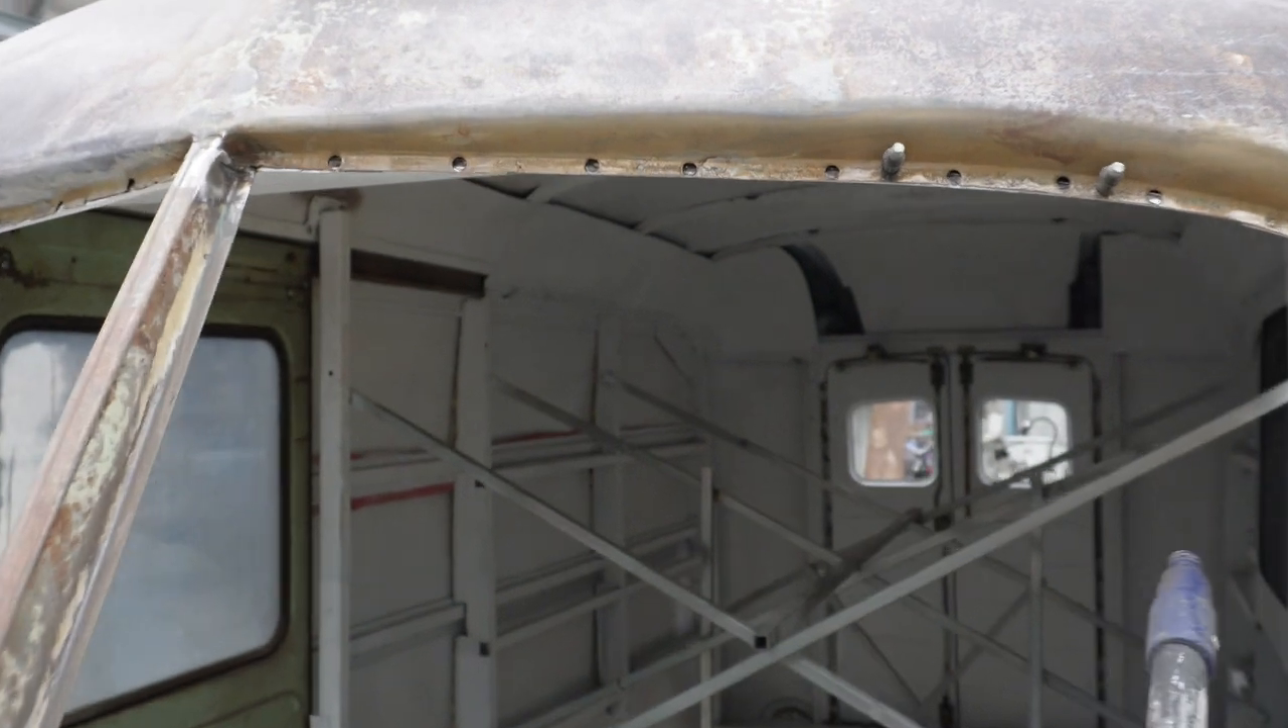There's a row of spot welds along the top of the window frame. They will need to be drilled out. You can see mine haven't been welded back in yet.